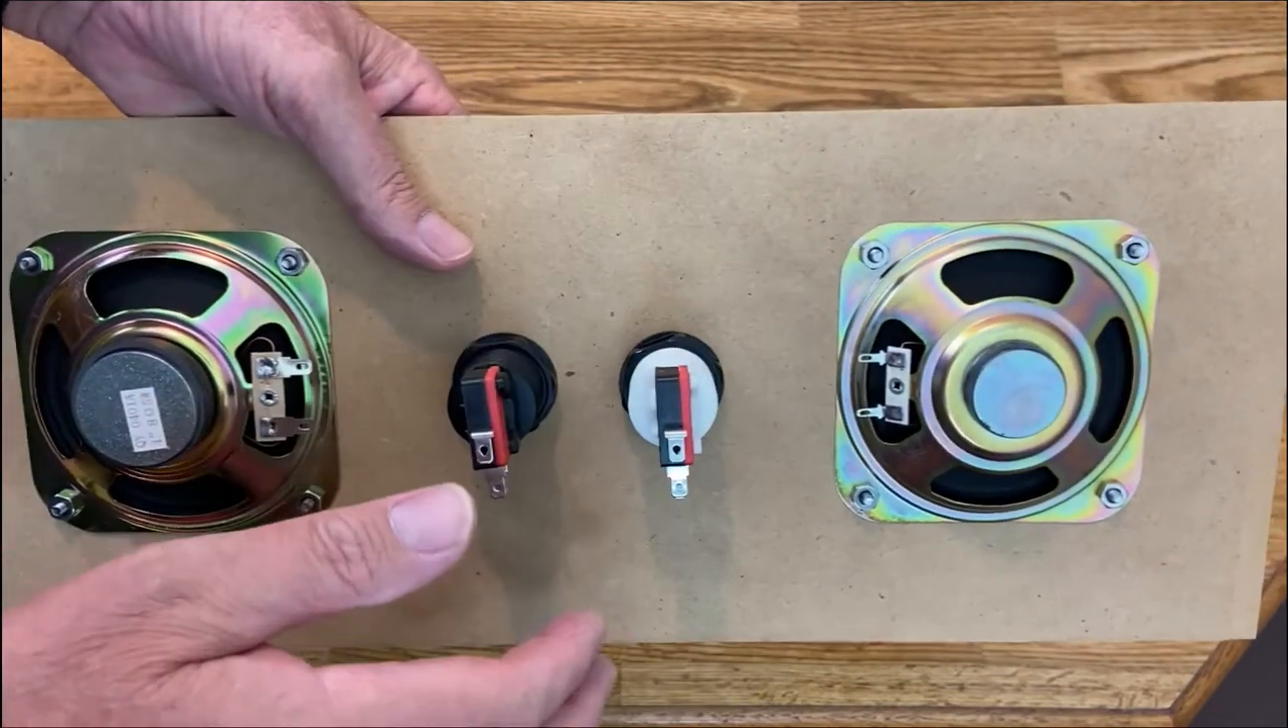We just put the lugs pointing toward the middle like that to keep them neutral.